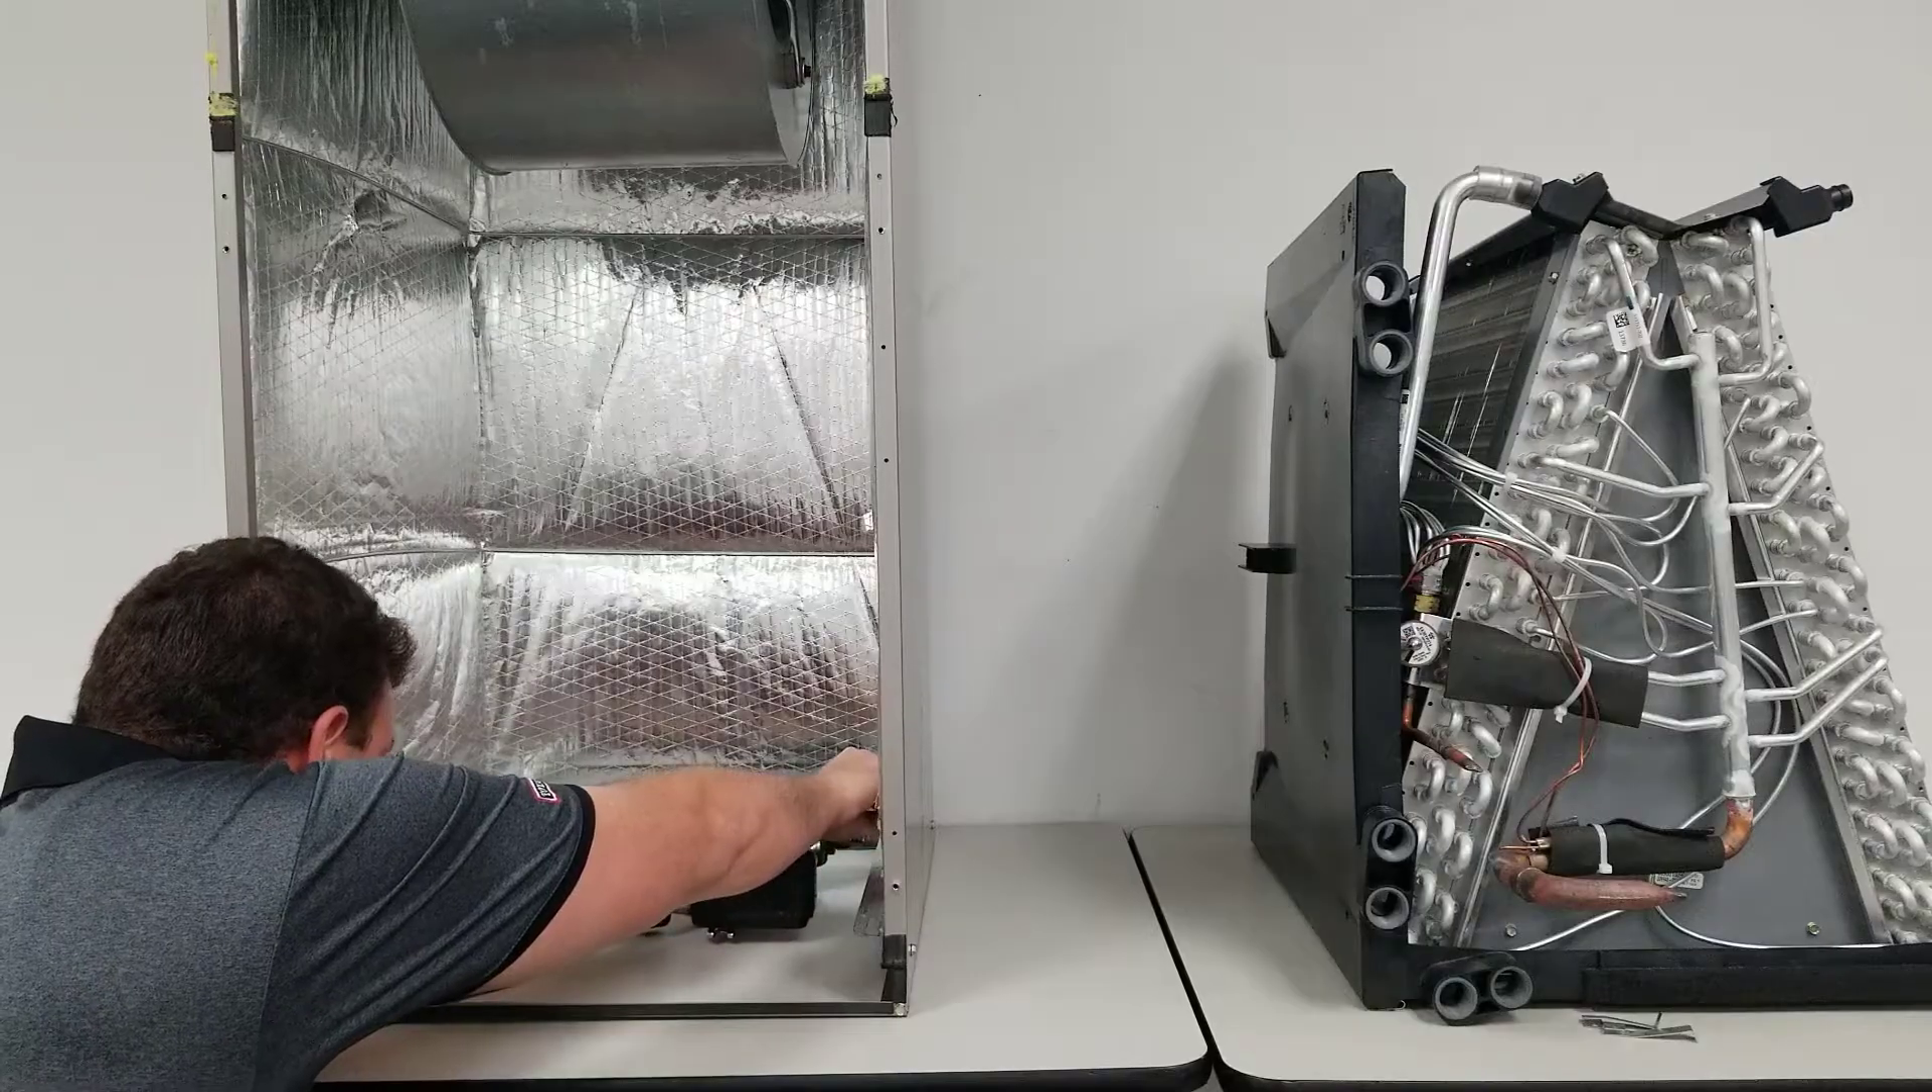And now that the coil is removed, let's begin the conversion.